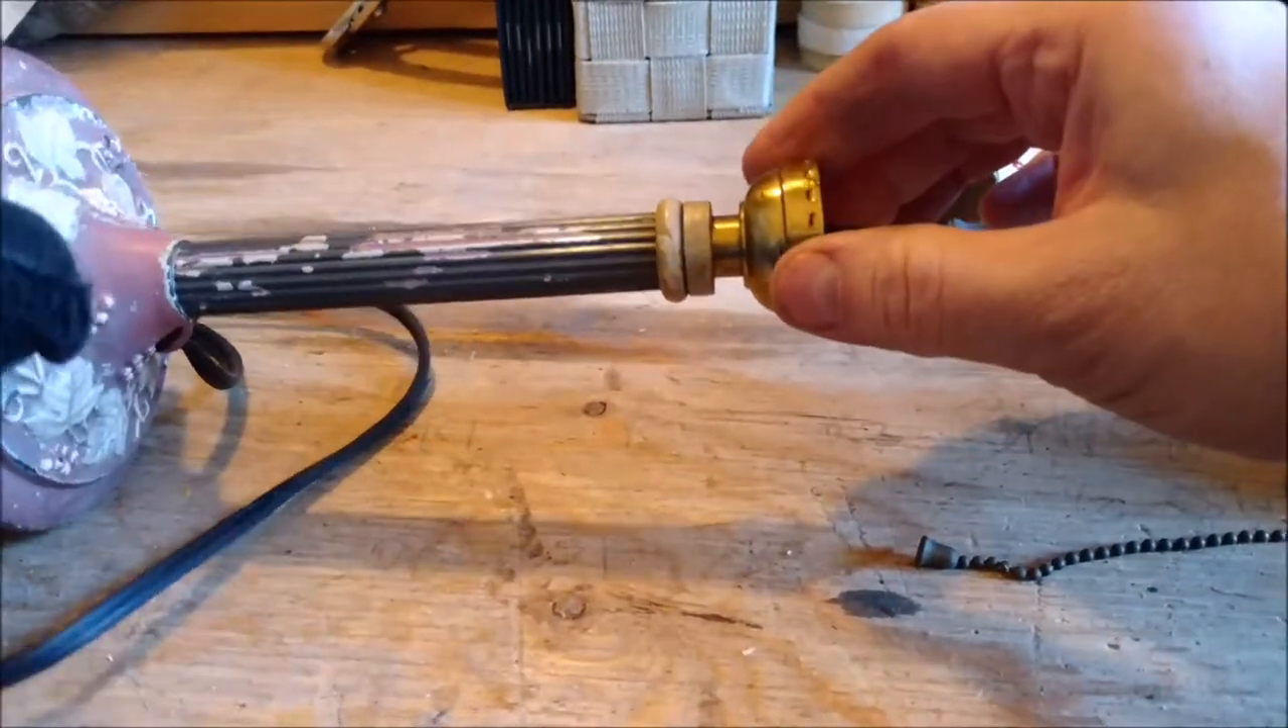So, we have the base of the, base of the socket on.